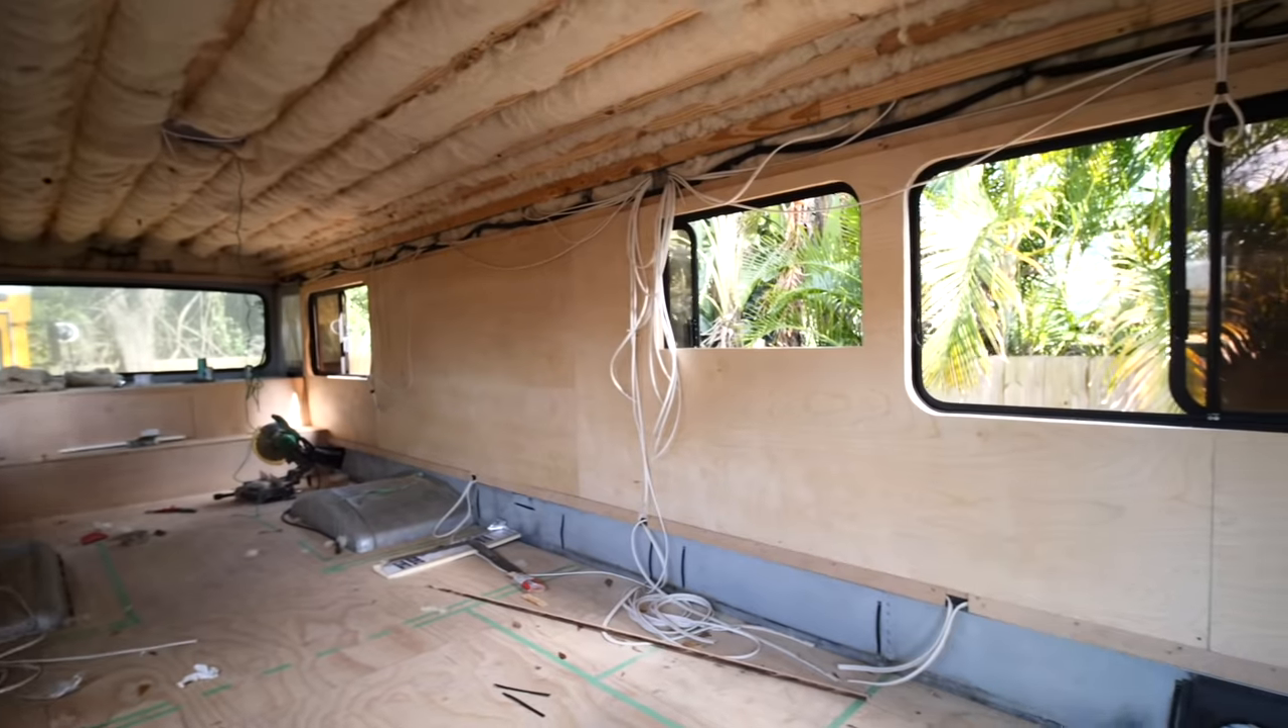And so with that last piece of wood, we now have all of the windows trimmed out and the walls covered.